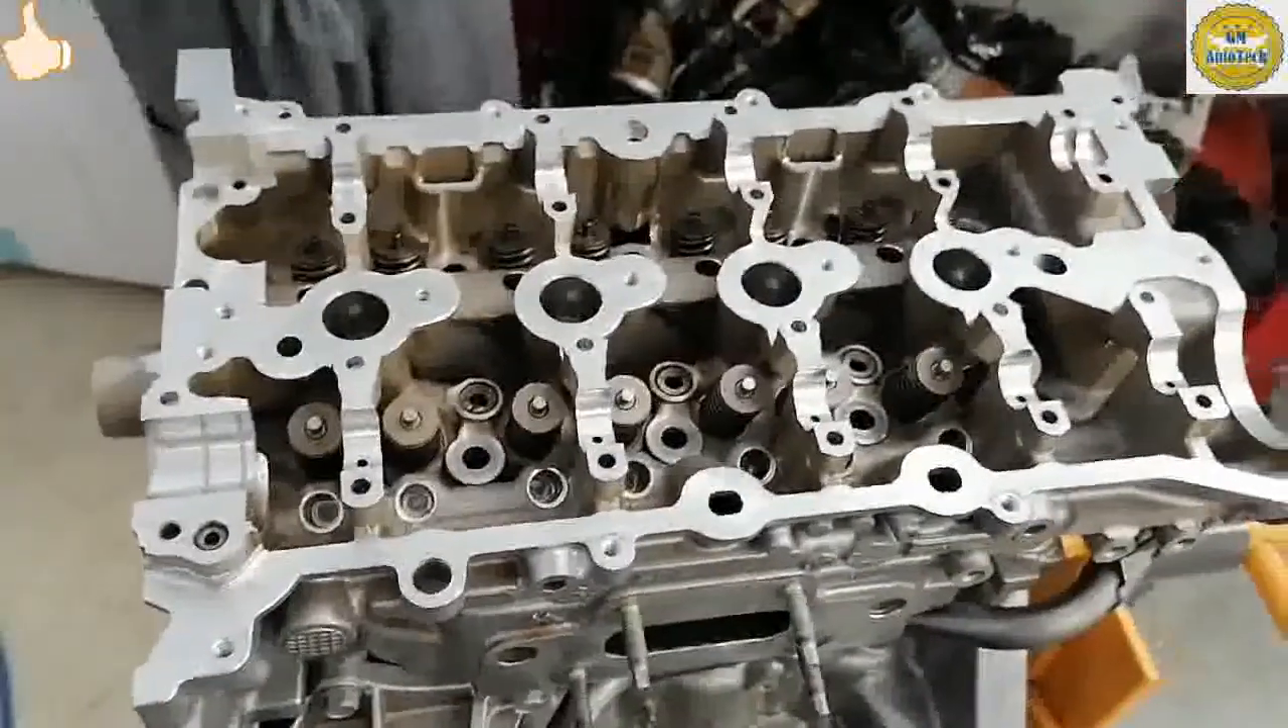Yan pinatong na po natin ating cylinder head.